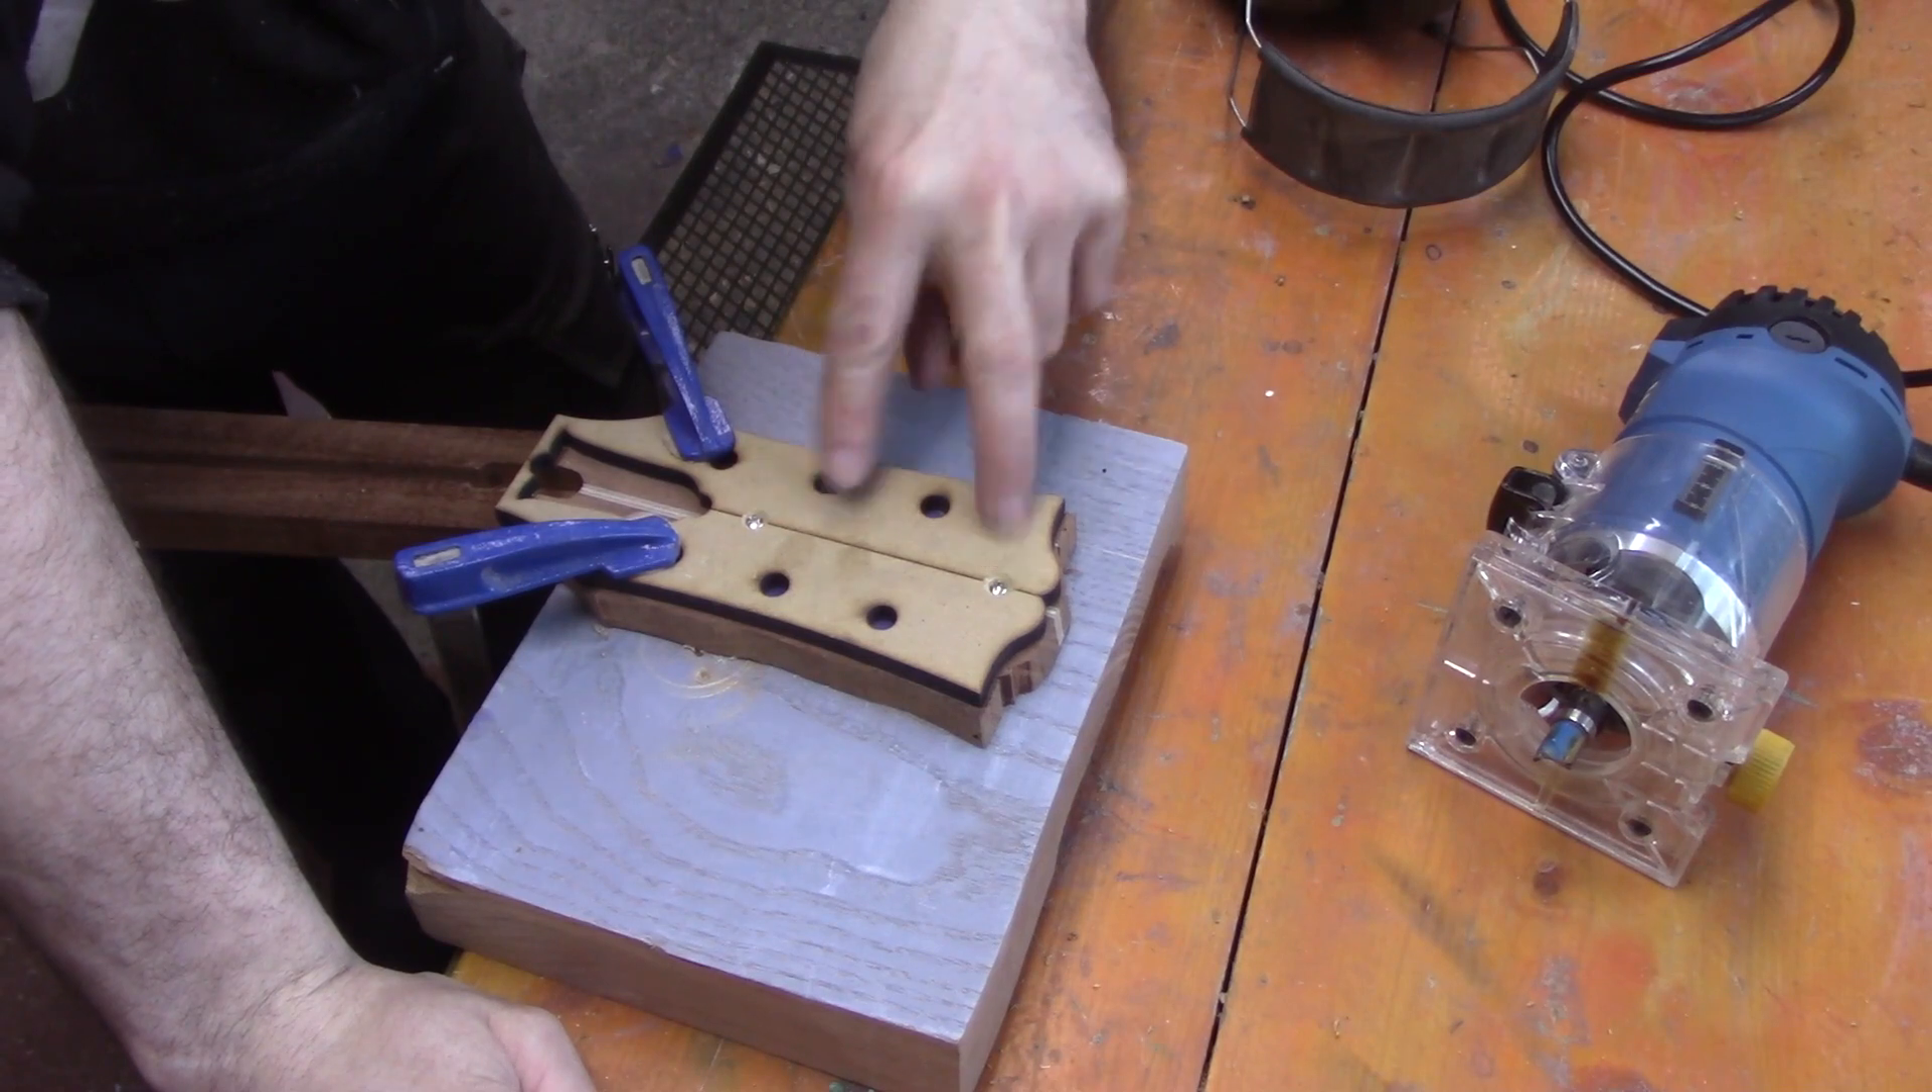We've got an extra template we've just added here now i'm using two screws to hold it in place.